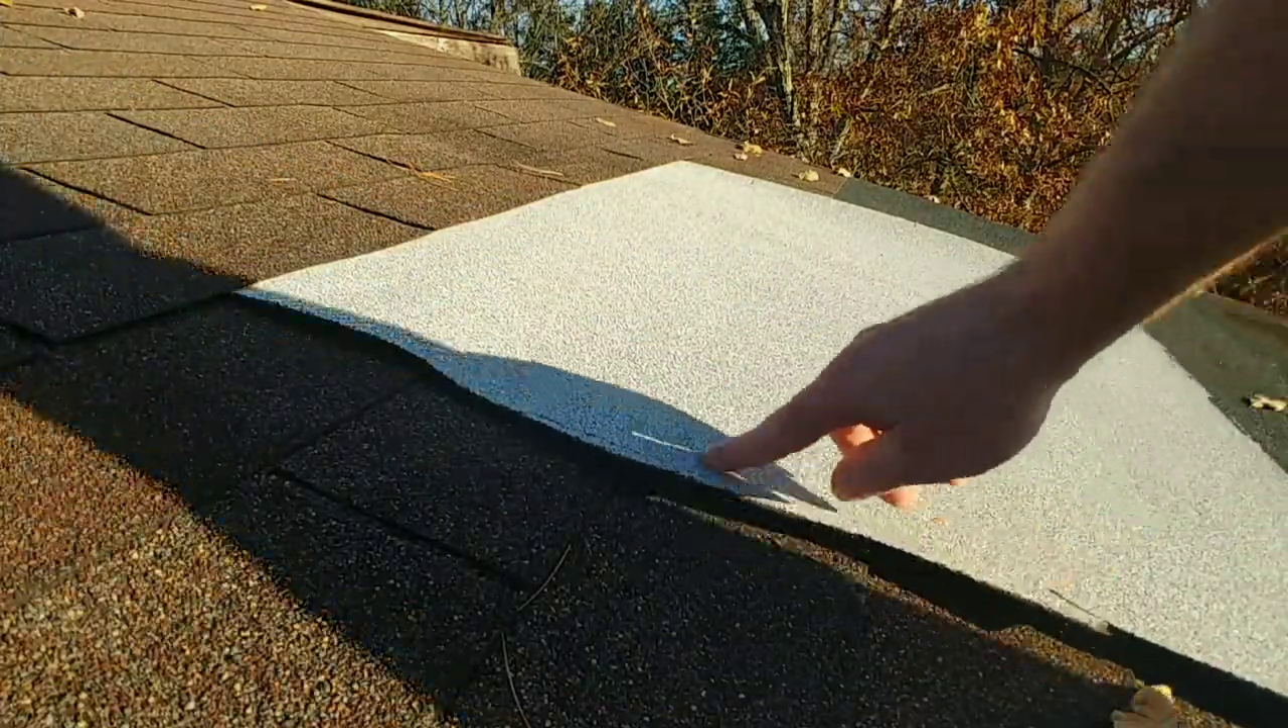This edge this edge is kind of sticking up a little off of the roof.